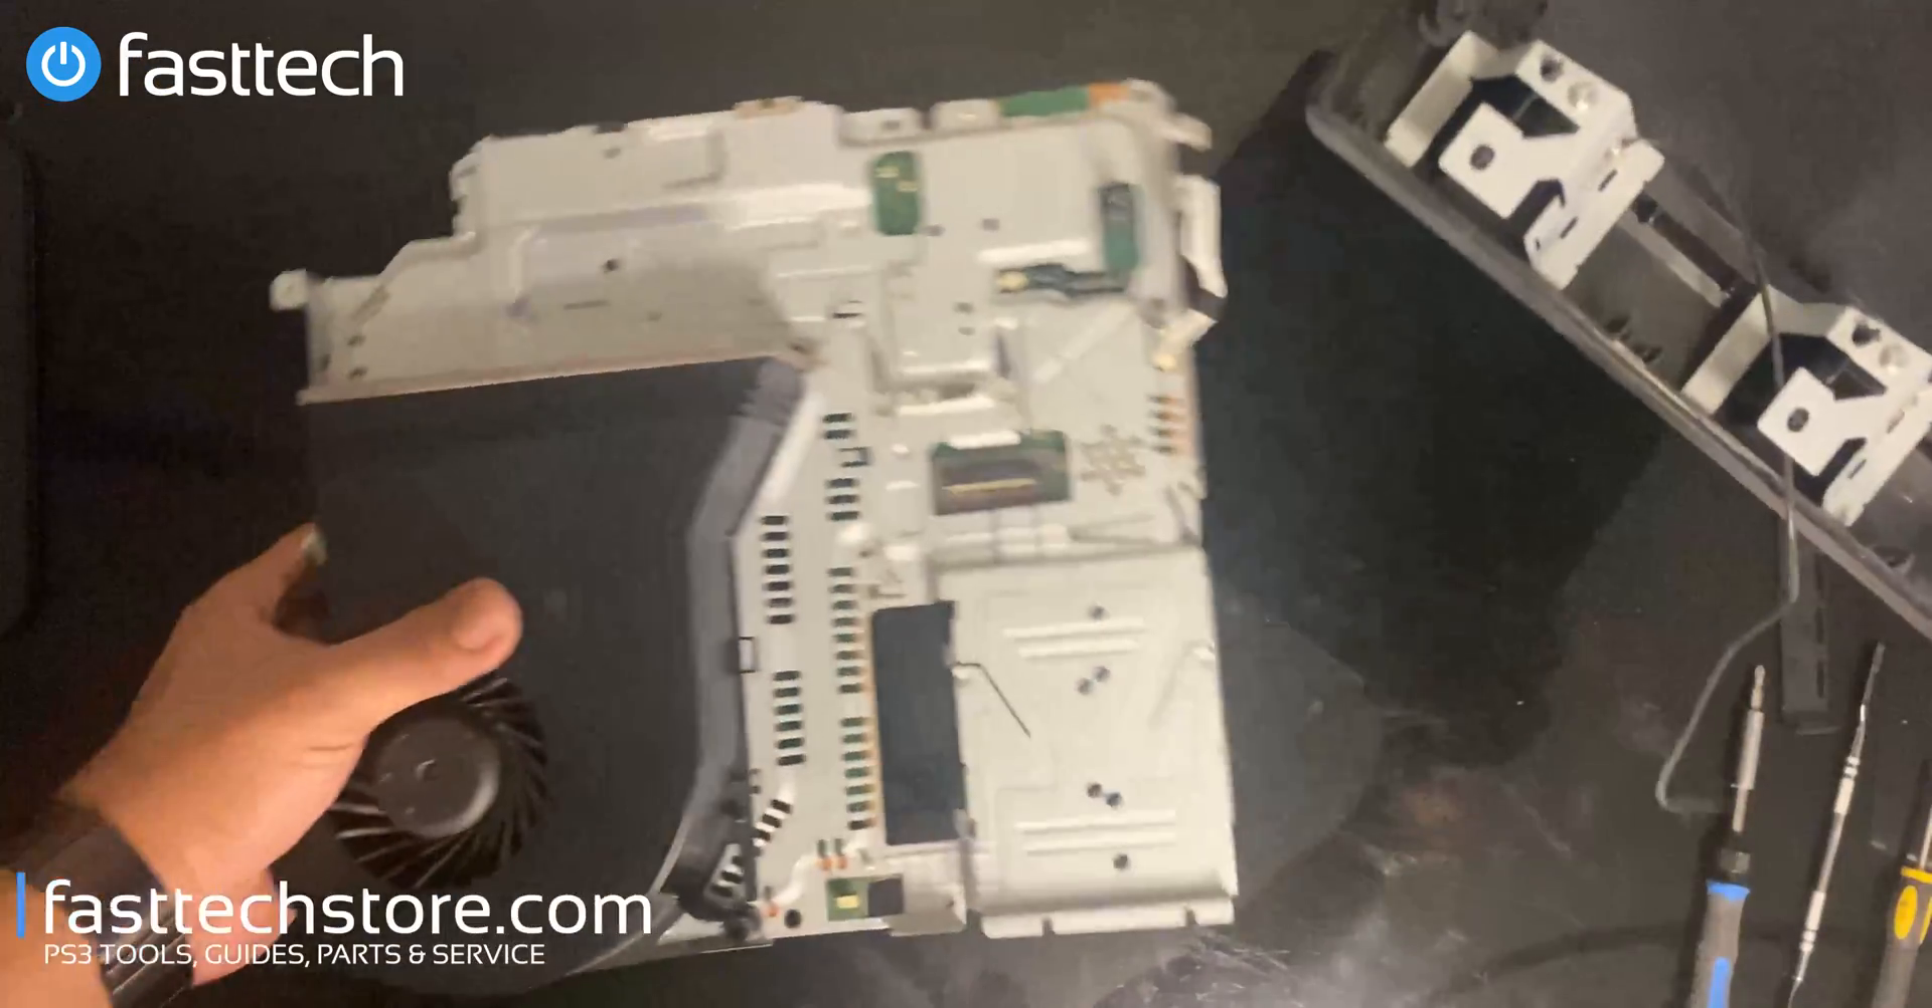All right now we've got the motherboard assembly out of the case.